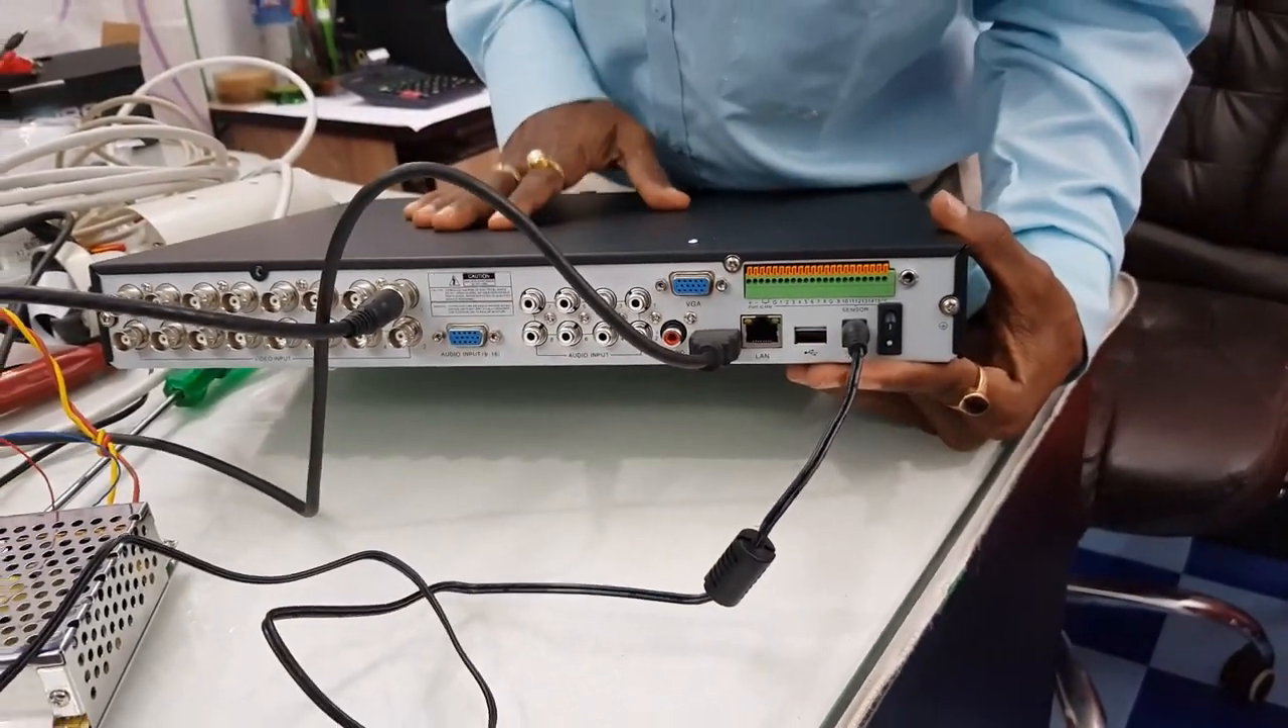अभी मैं audio कोई कुछ कनेक्ट नहीं किया।